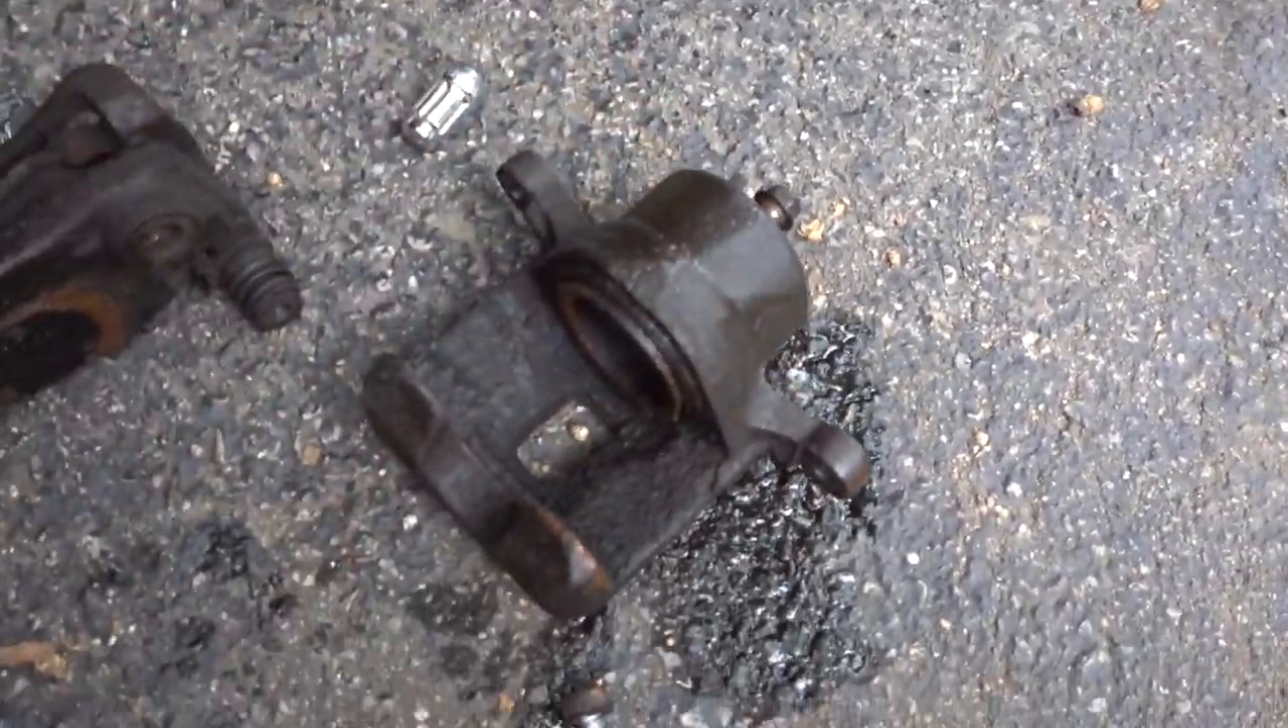So you can see, I just pulled the caliper apart.